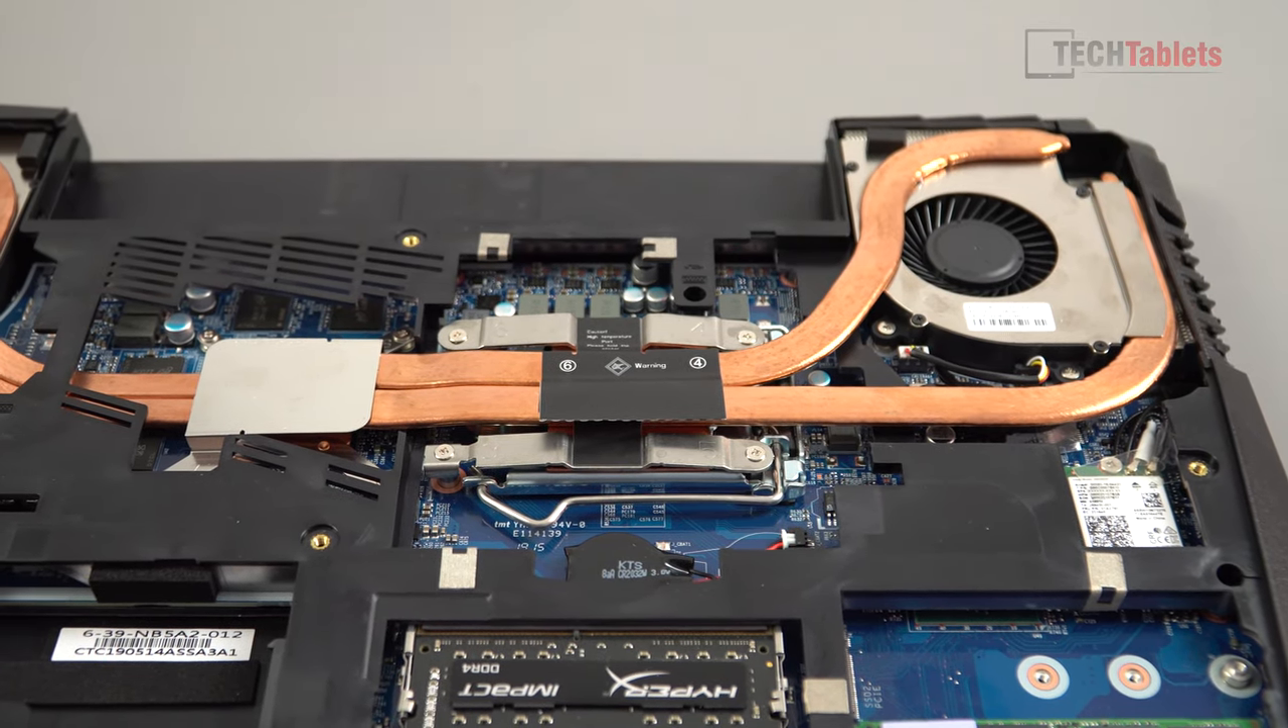So that is the heat sink and the copper pipes and the fan all back in place everything's screwed back.